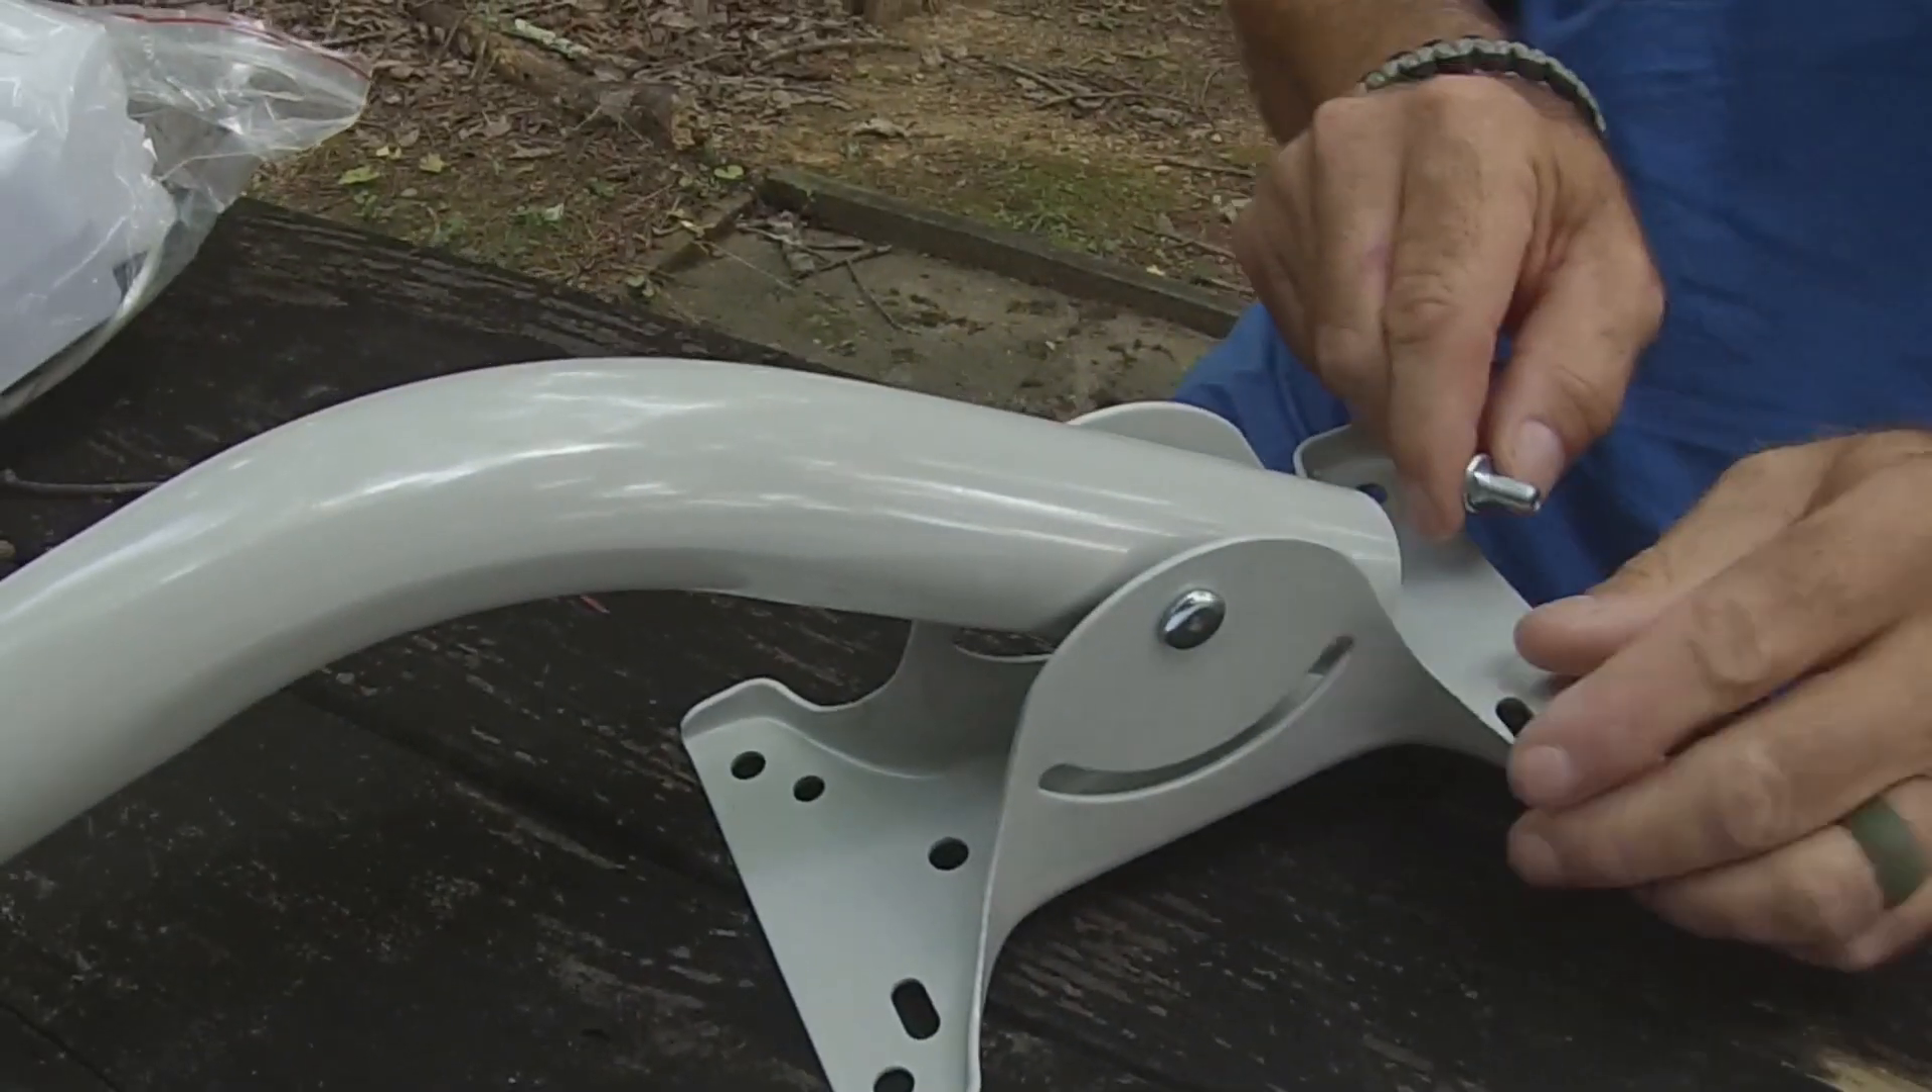Here I've already installed the pivot bolt that the mounting arm pivots around on the base.